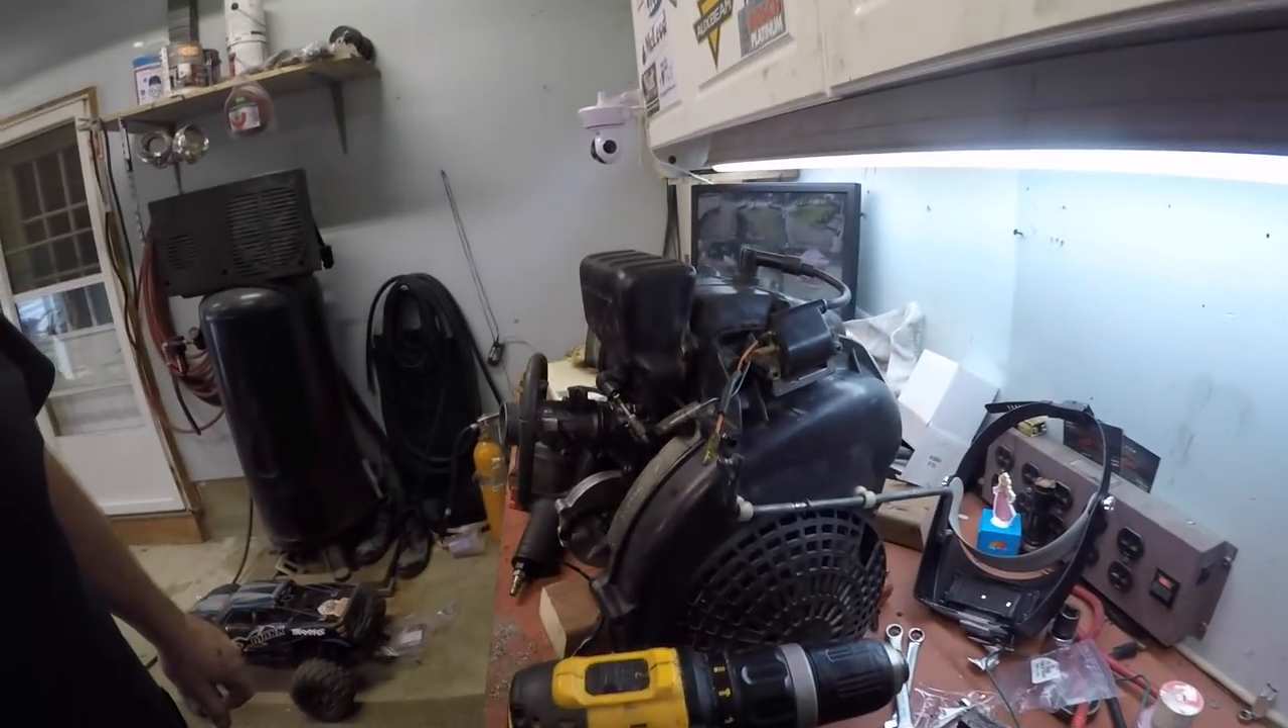I did finally get the motor together, I did, eh? Look at her, boys. Decent, eh? She's all back together, she is.